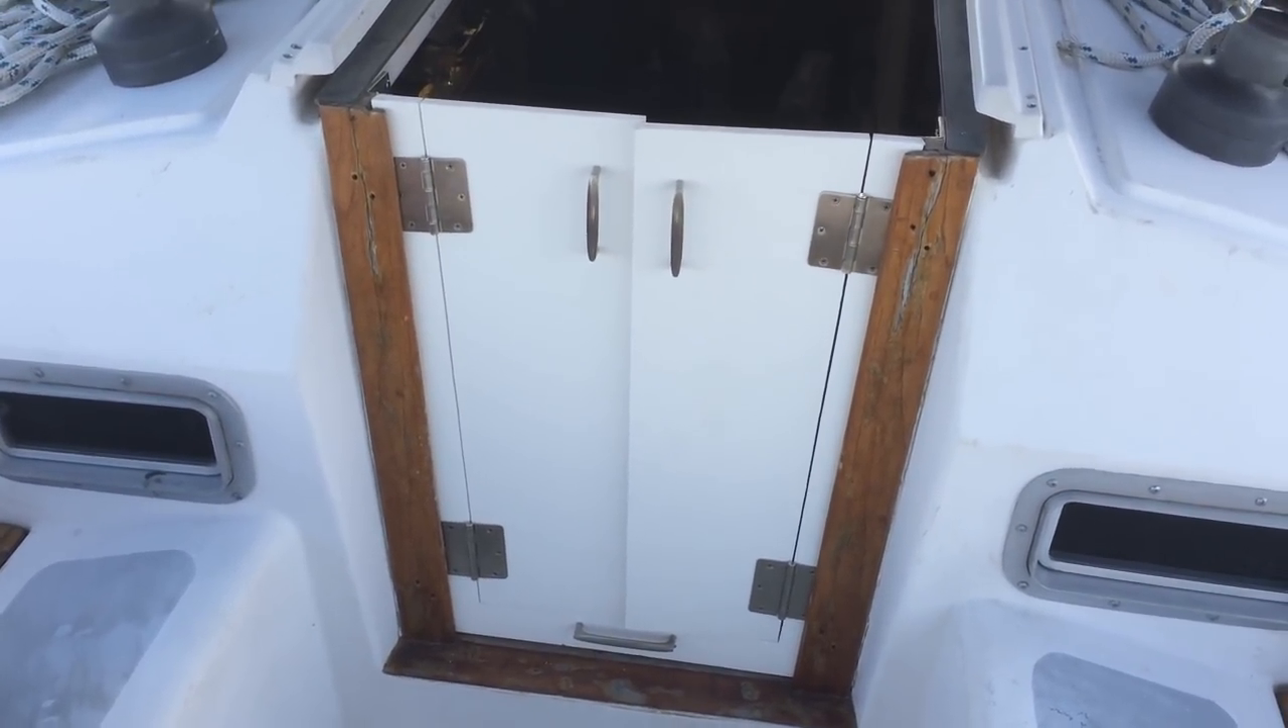Alright, I've got the door sanded up and put back in.